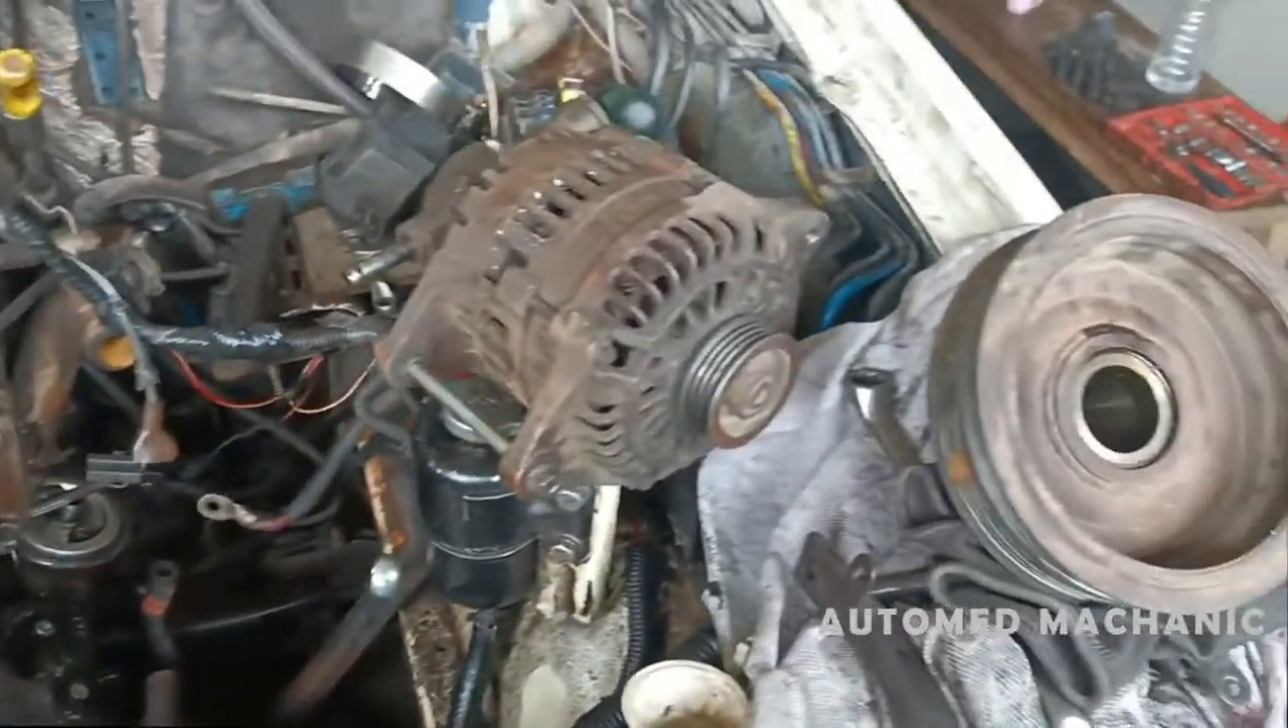और अब बचा हुआ है अल्टेनेटर क्रेंक पुली और अडलर बस यह सब फिटिंग करना है।